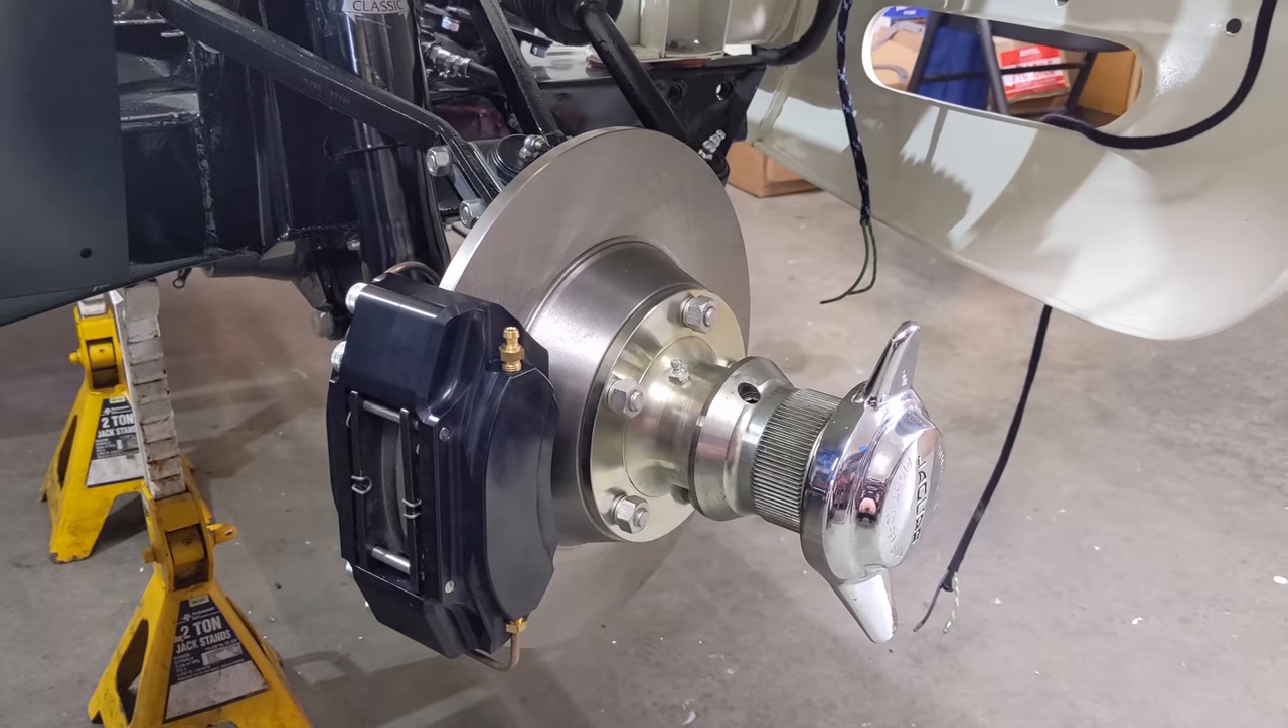Look at that got those four piston calipers fully installed.